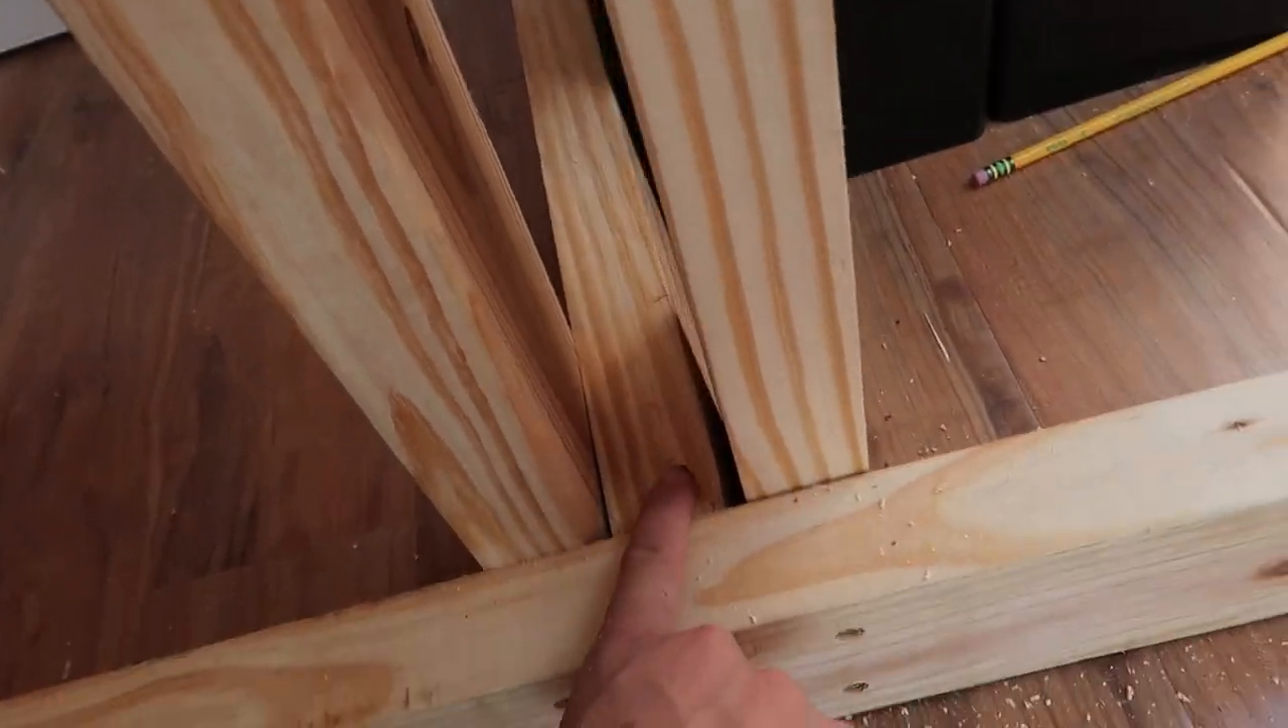As you can tell this board is totally cockeyed. Because it's not completely flush on either or.